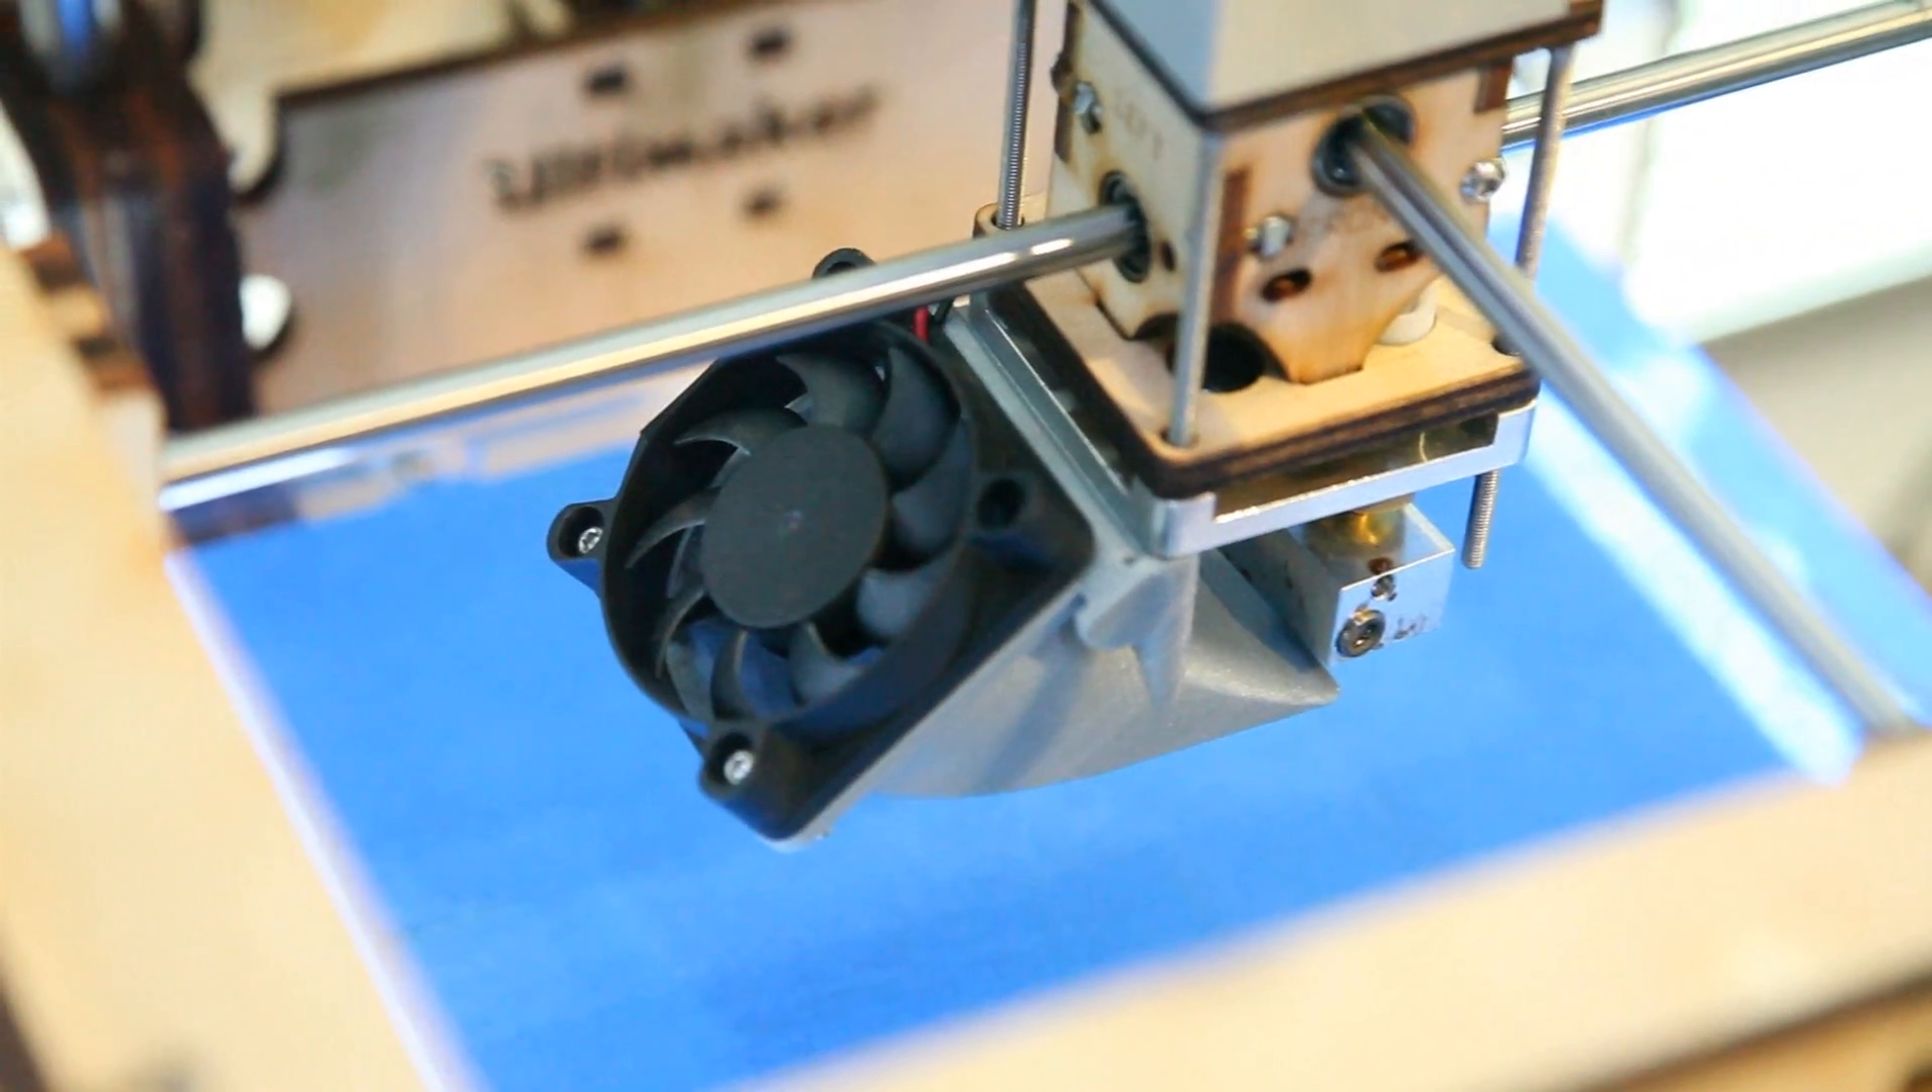All right guys, so here's the final product installed. Now the fan's at a slight angle.